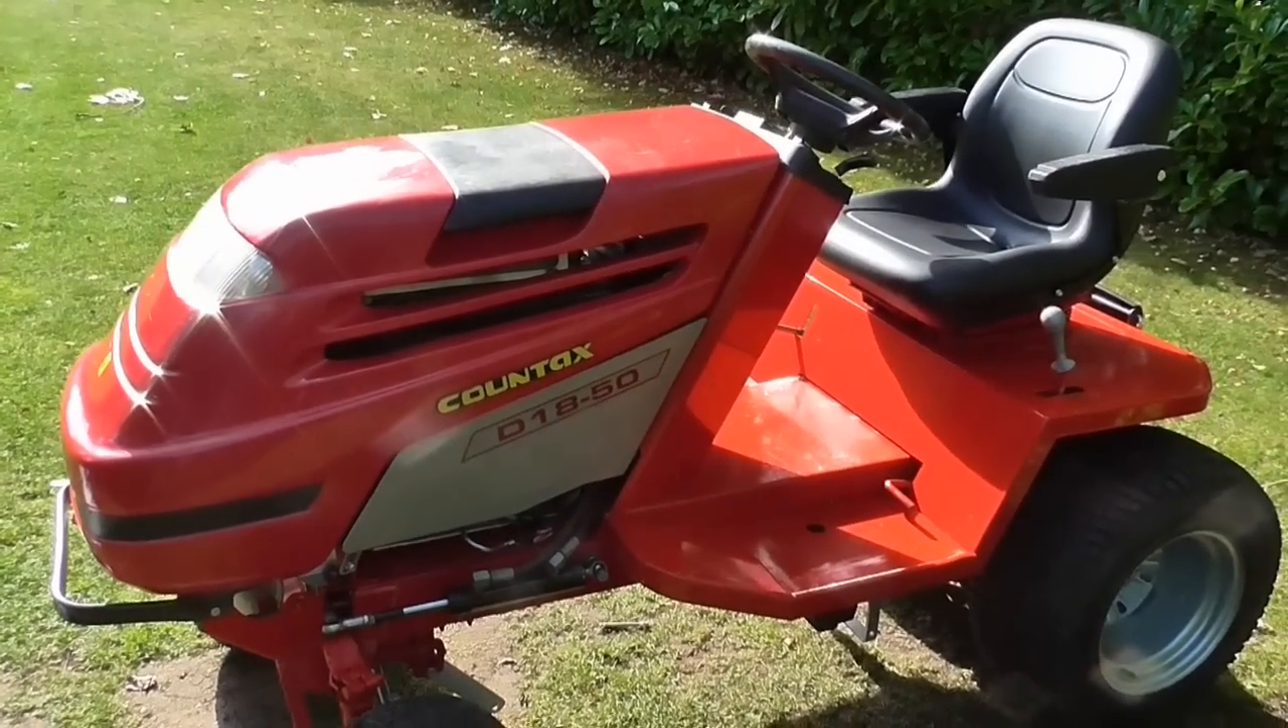Right, that's the seat on and it's looking quite good.